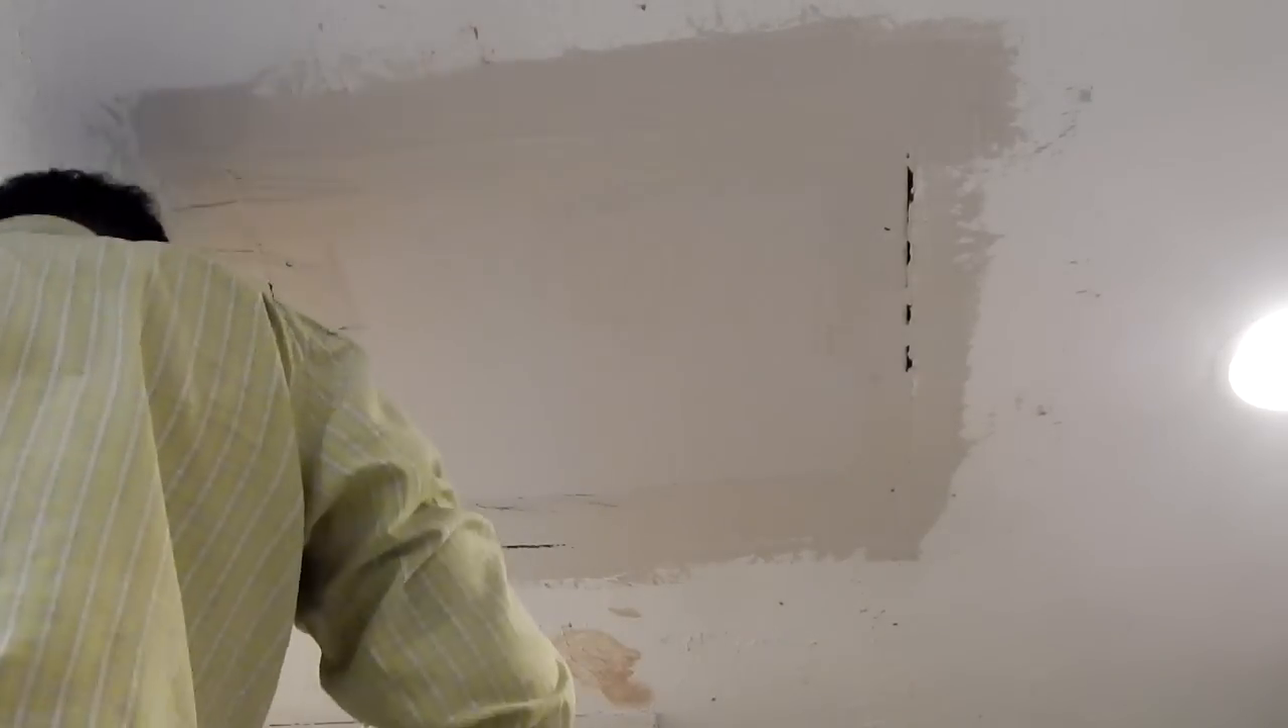There's a gap right here I'm going to fill it in like that it's a gap in between my piece and the ceiling.